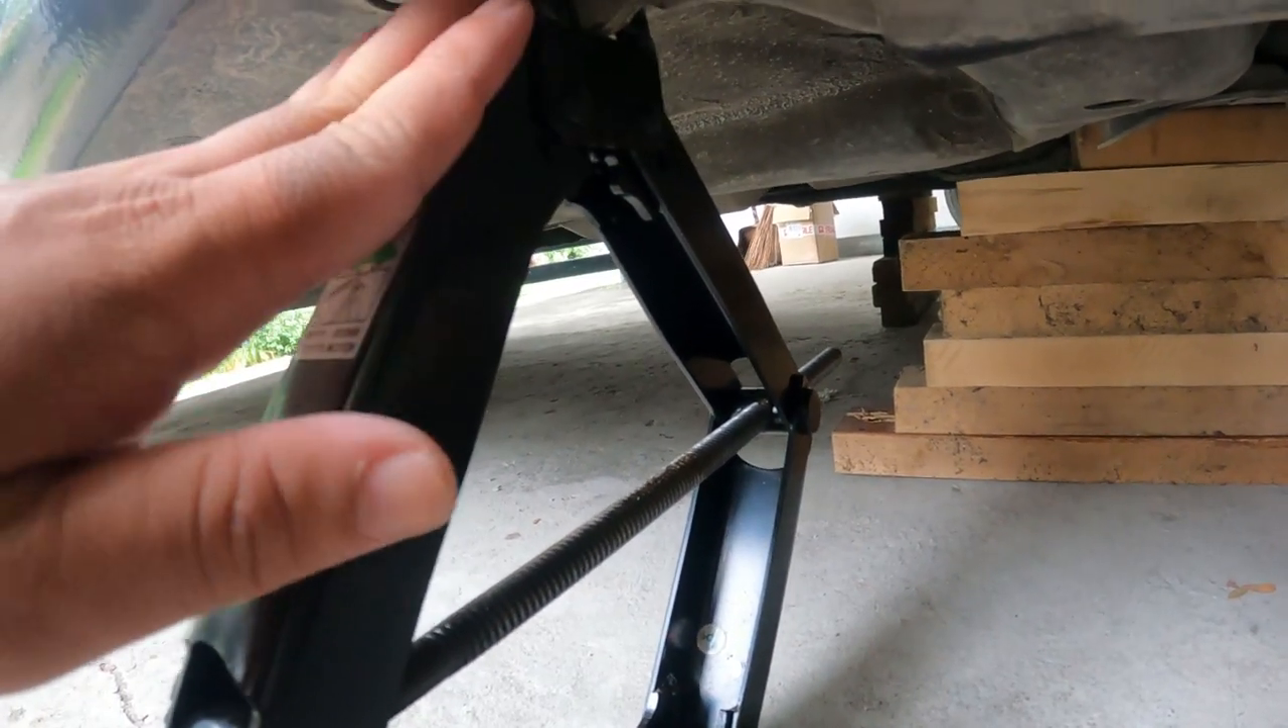Ayan na ito na yung jack natin nakalagay sya dito.